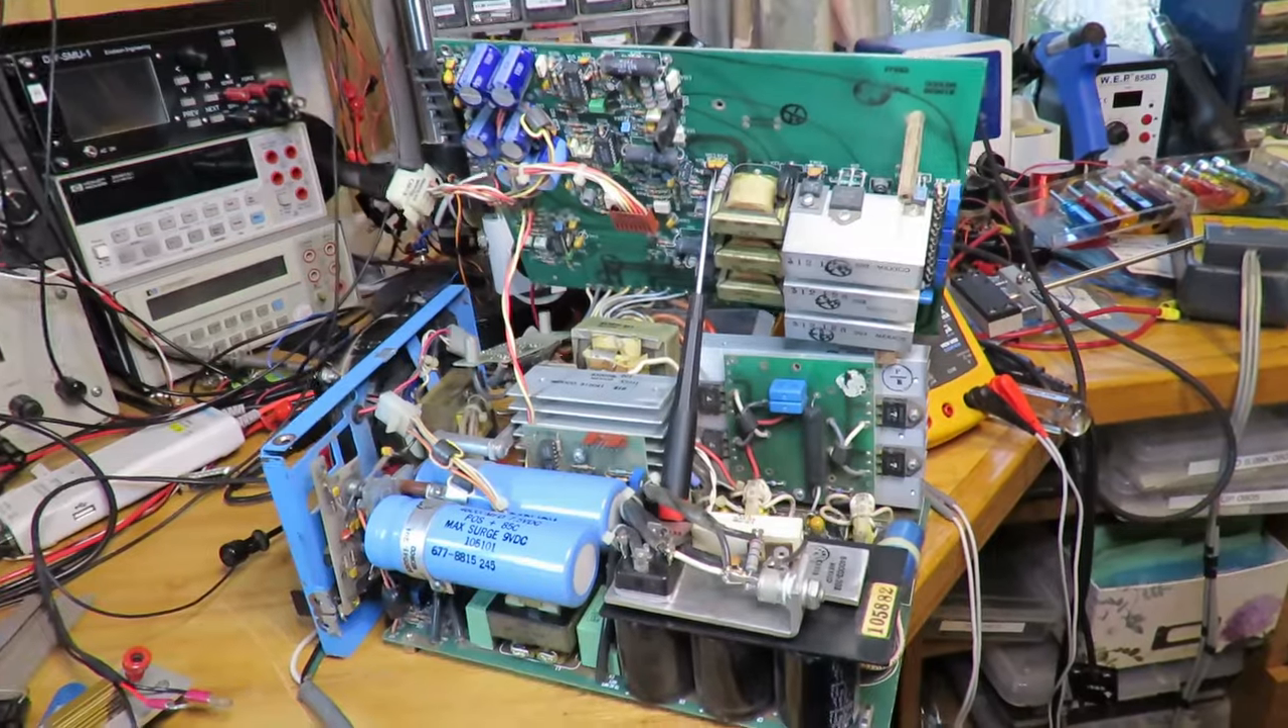So this is the power supply partially disassembled.